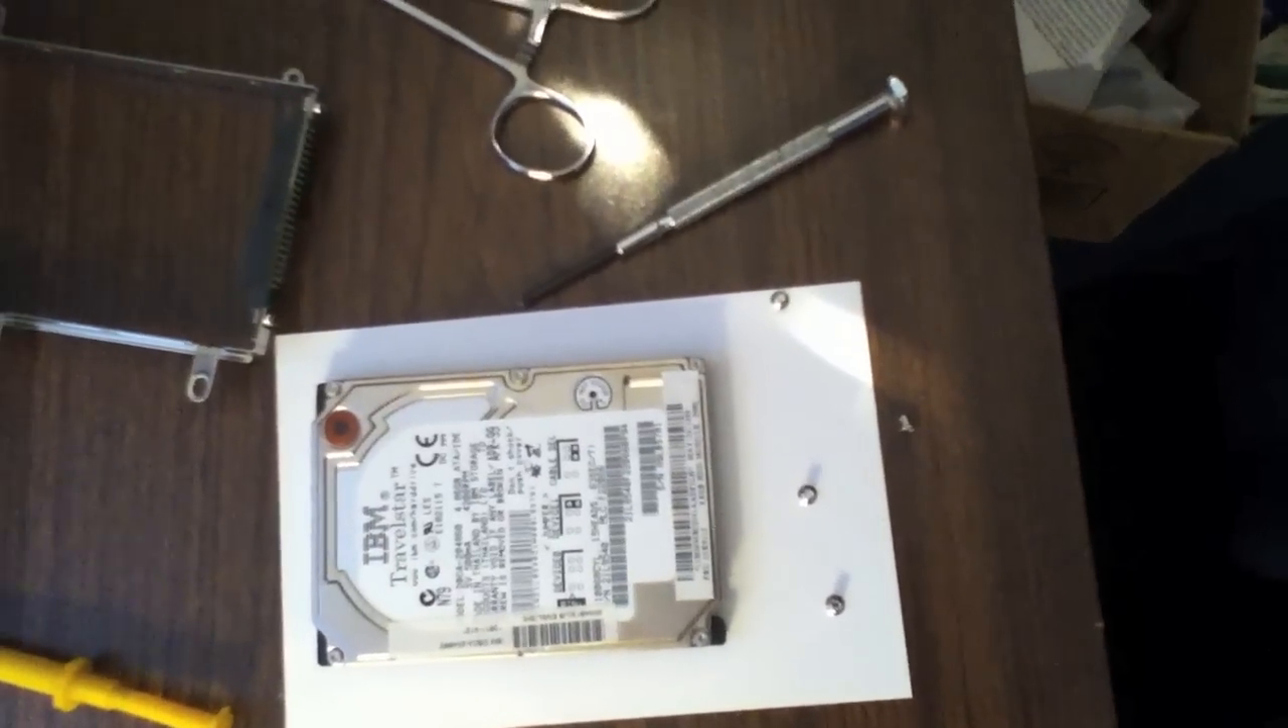Now at this point the hard drive has been removed and the computer itself can be reassembled.